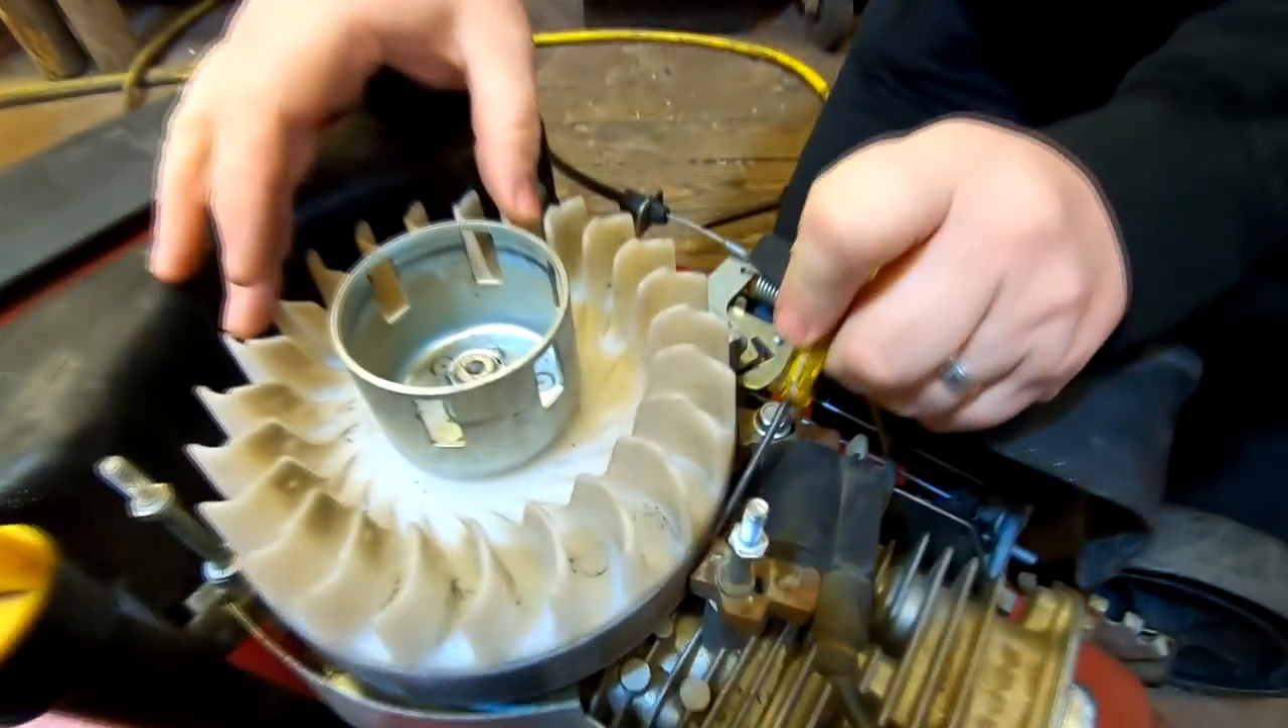Right, well, I've put the flywheel back on now.